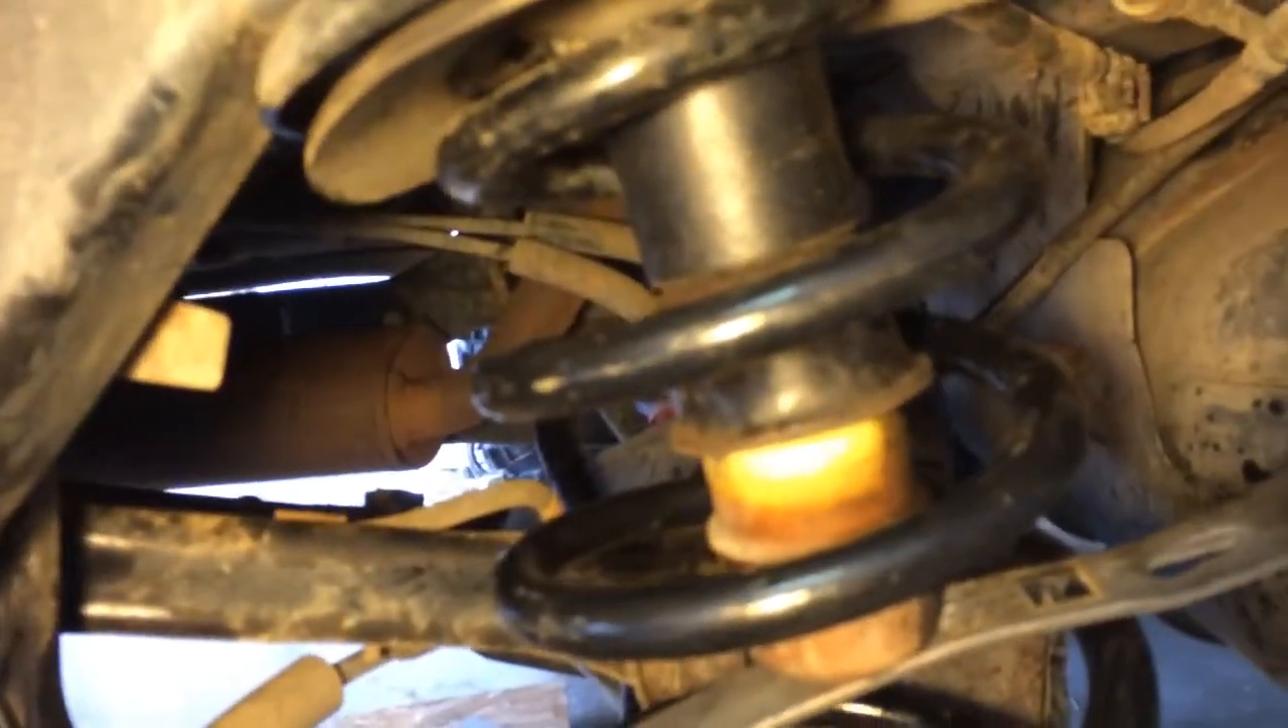Okay, JK spring is in. And, the spacer is in.